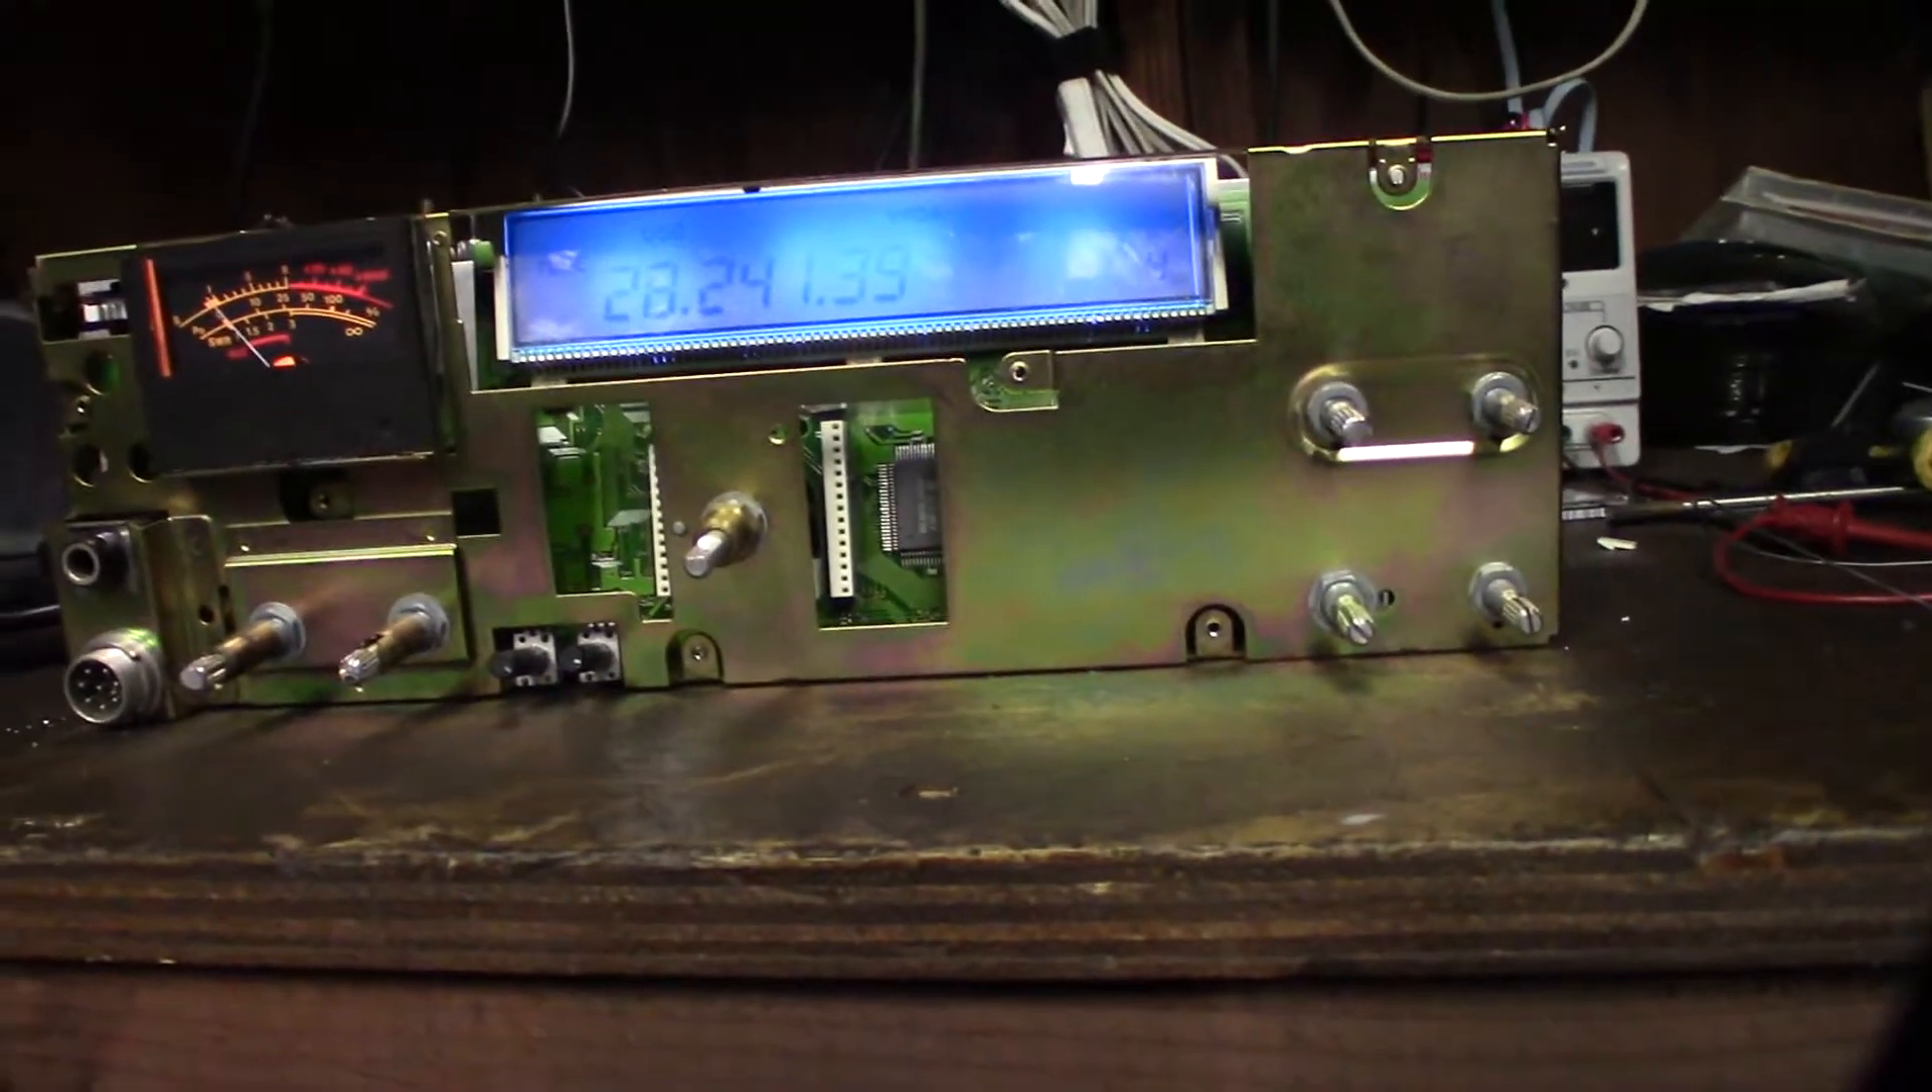All right guys man I can't believe I got that LCD back on there.